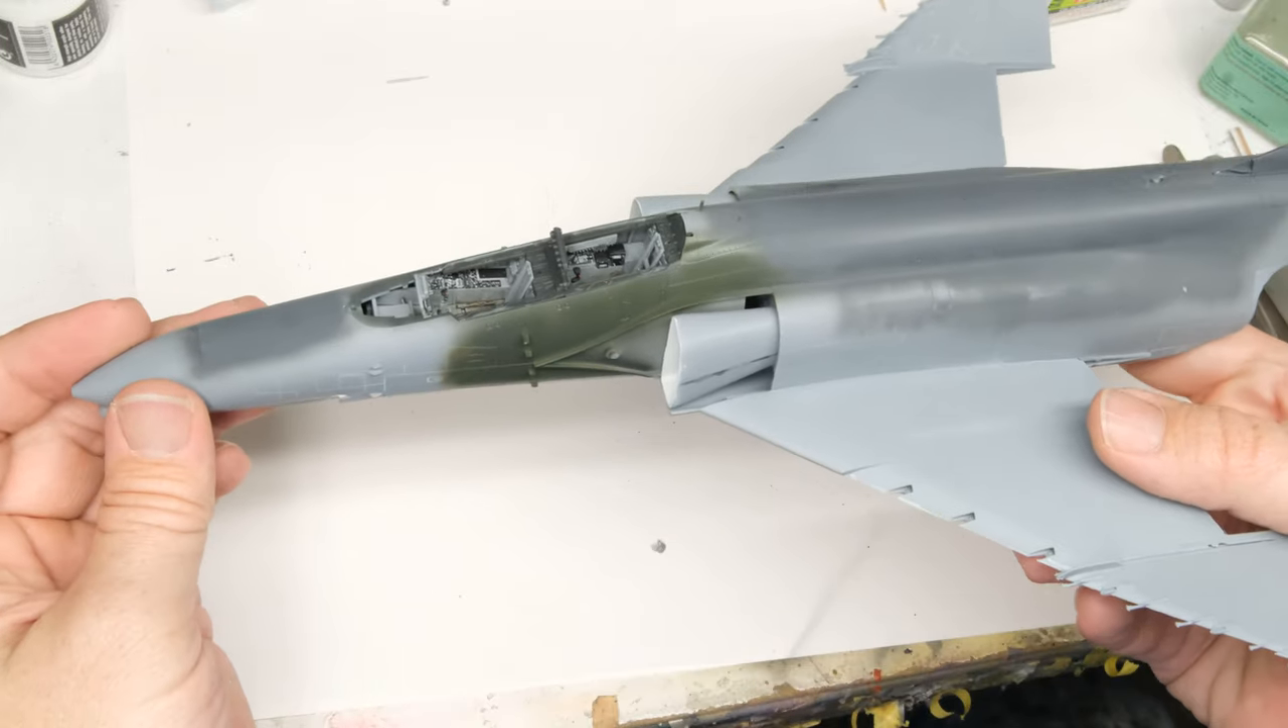I've got the fuselage together.